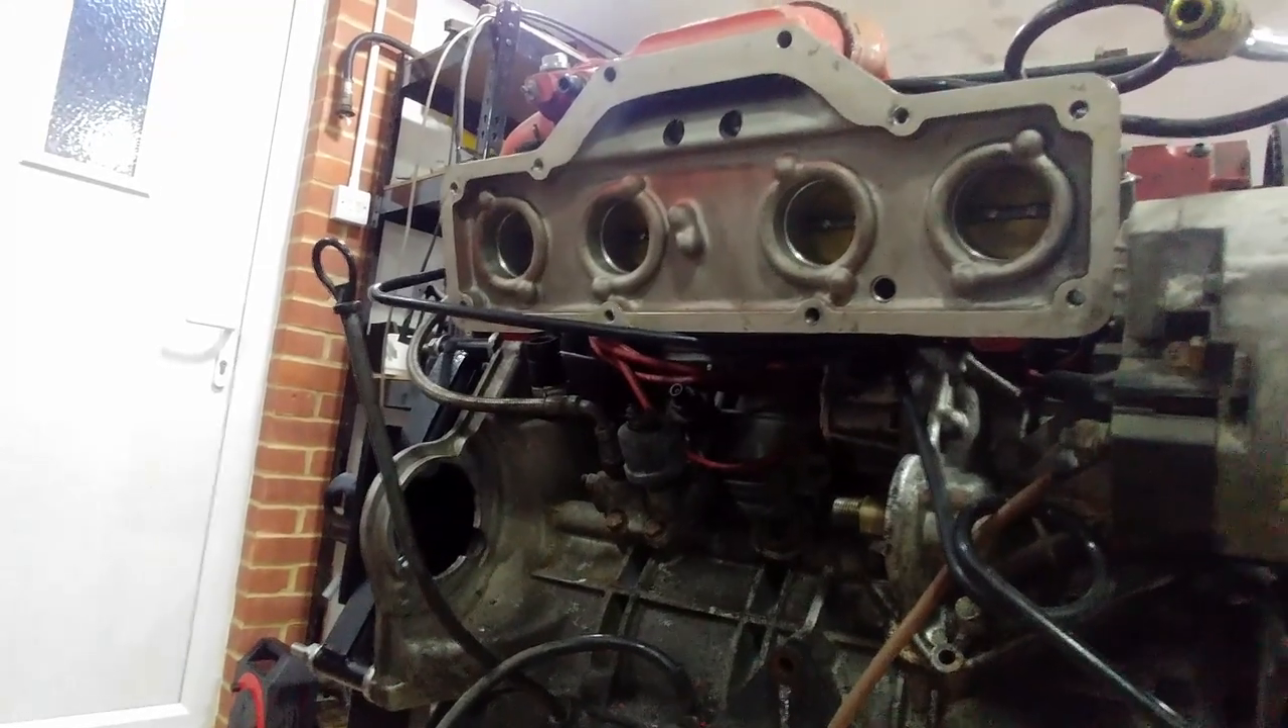With the plenum removed, you can see the throttle bodies and aperture sizes.